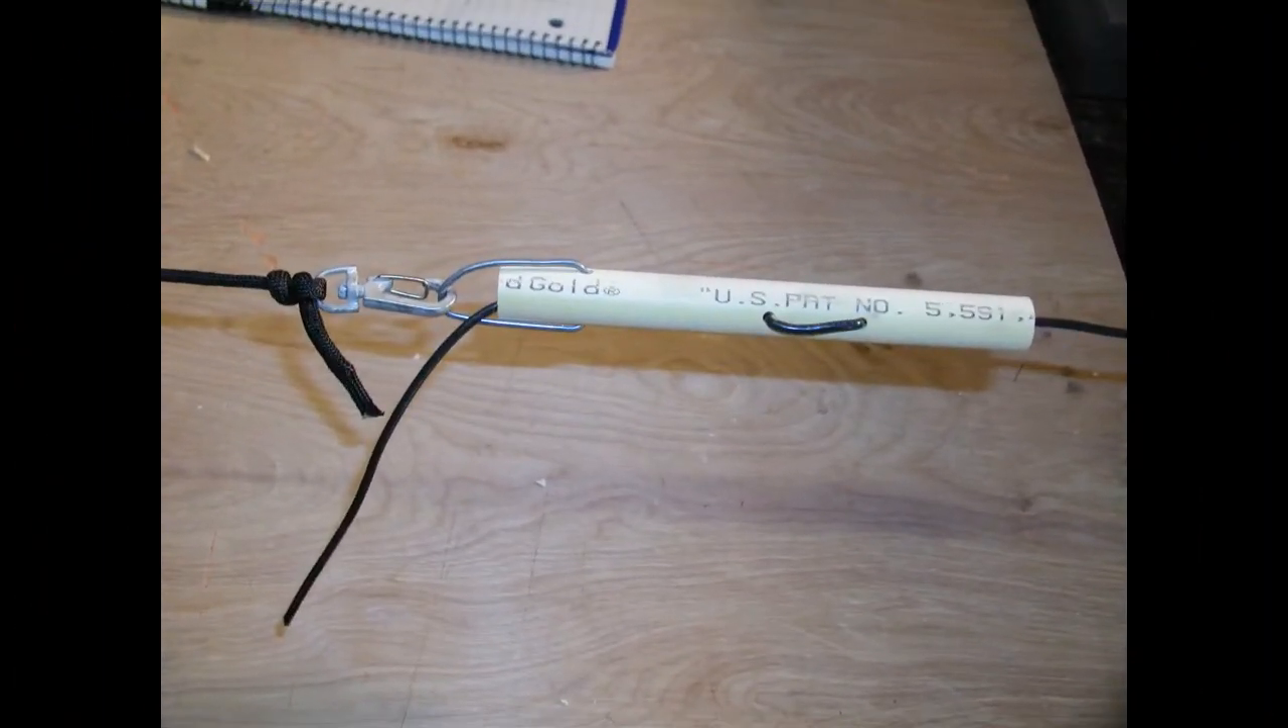Here's a view of the completed end insulator after the antenna wire has been installed.